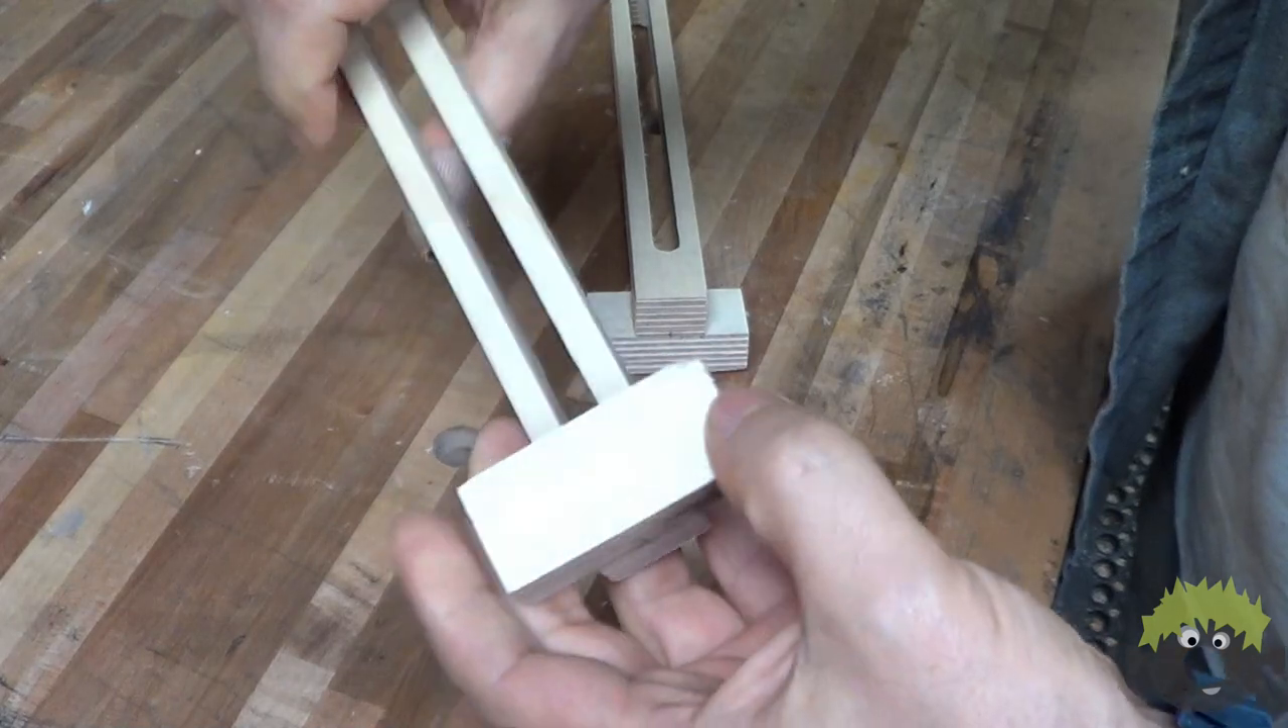On the end of each of these stop slides, I glued a small block of plywood that will actually be the stop.